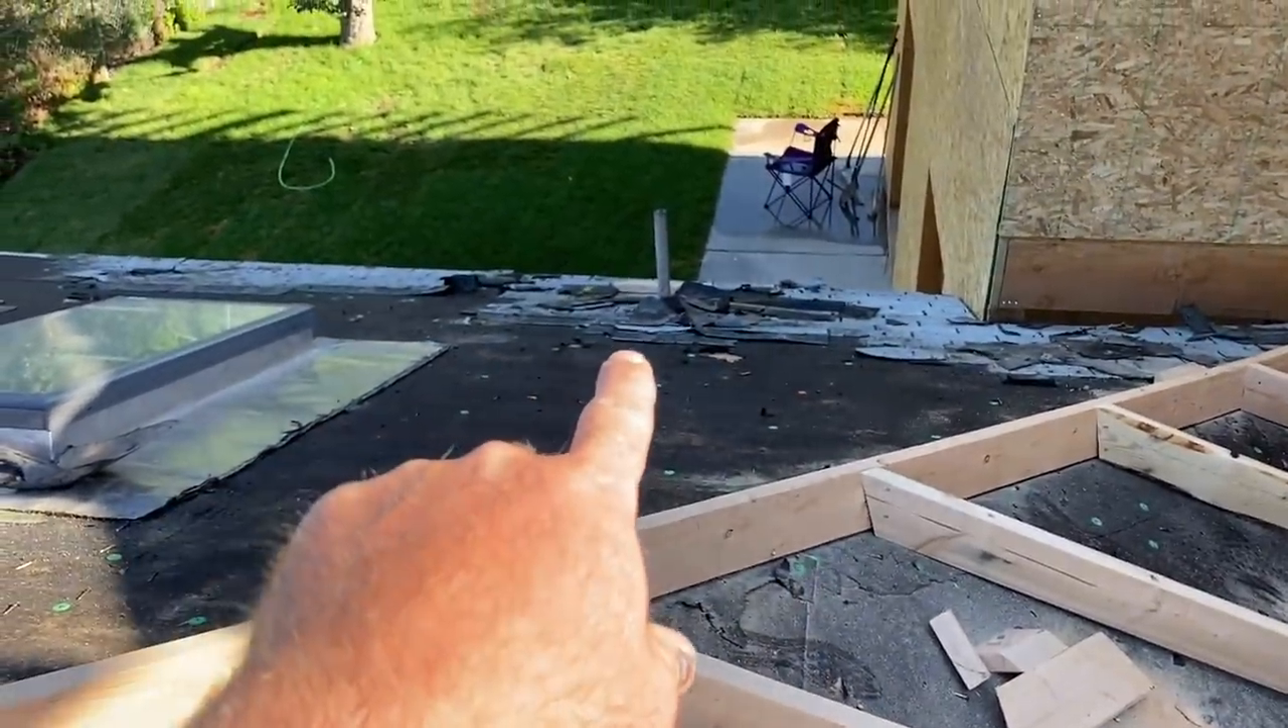We've got a few more shingles down on this side here that need cleaned up.